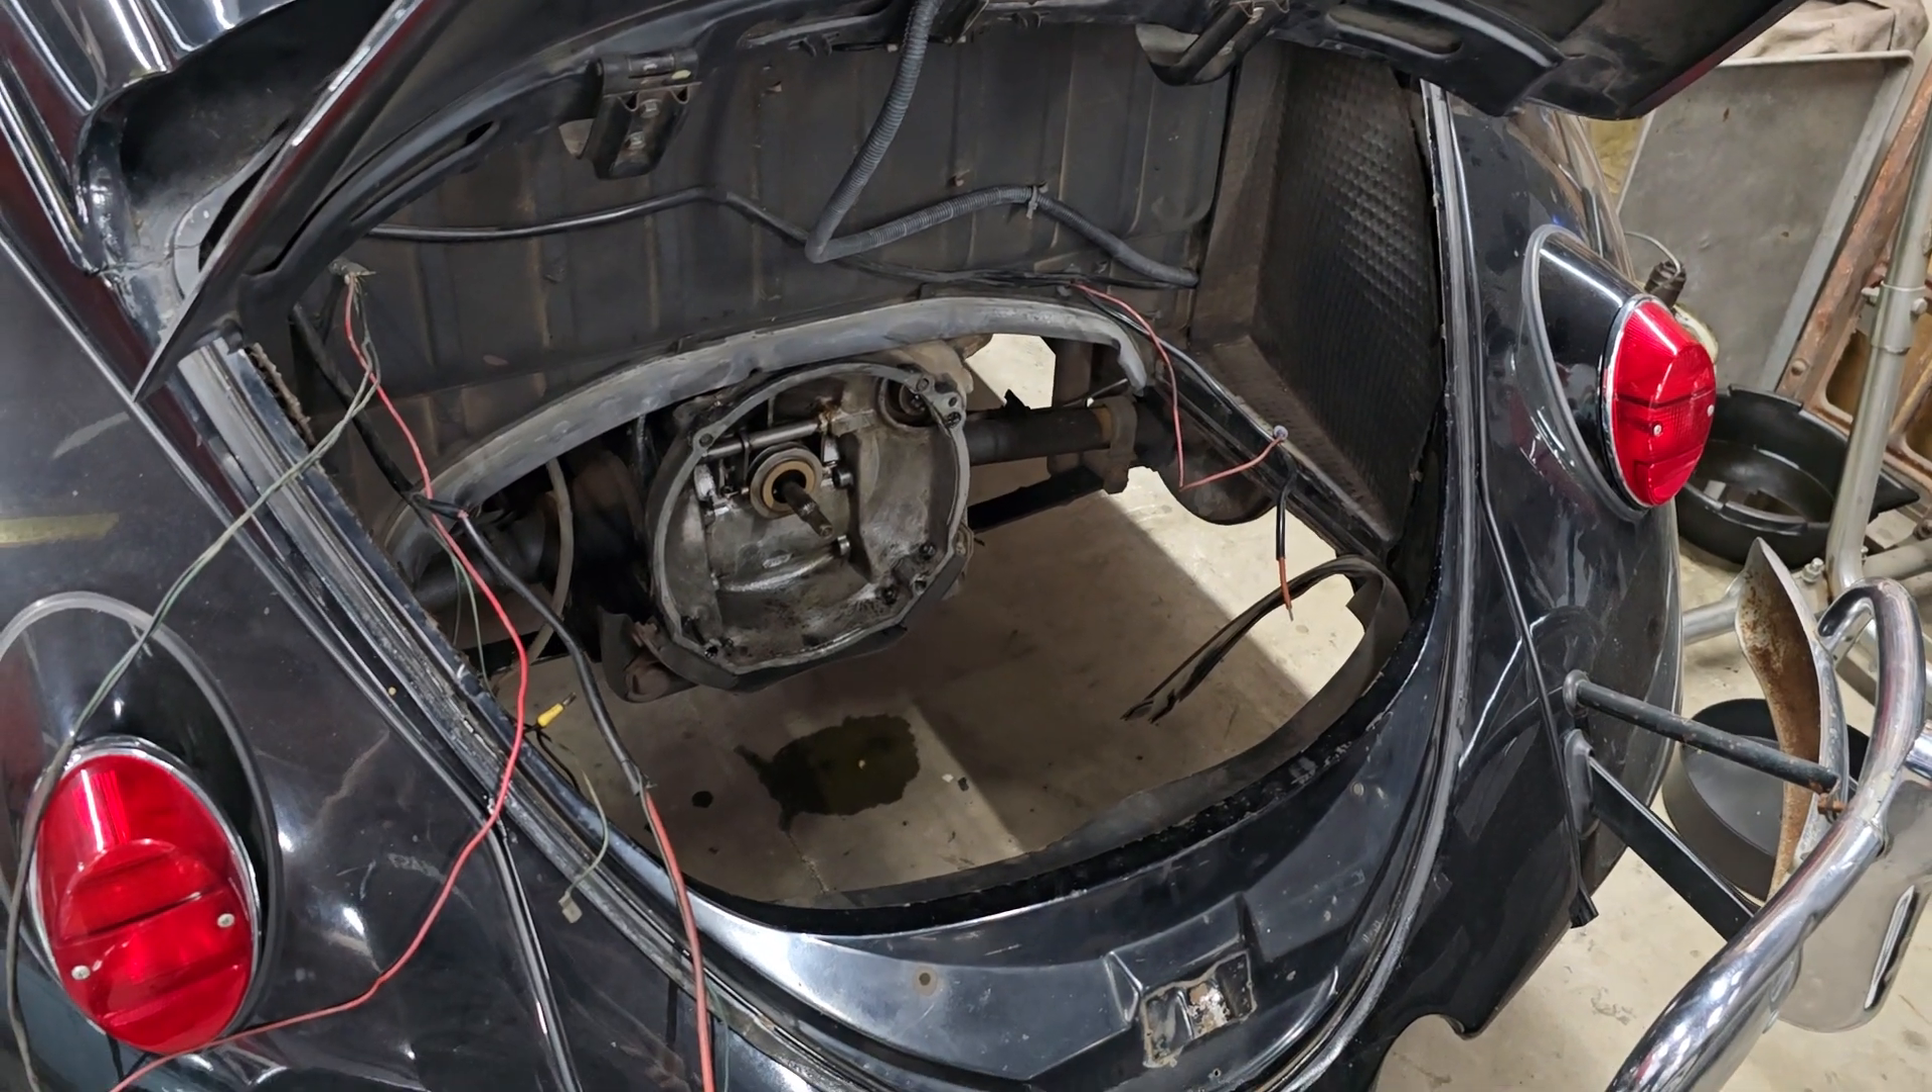And what Jacob did was he finished pulling the motor on the 63 rag top.